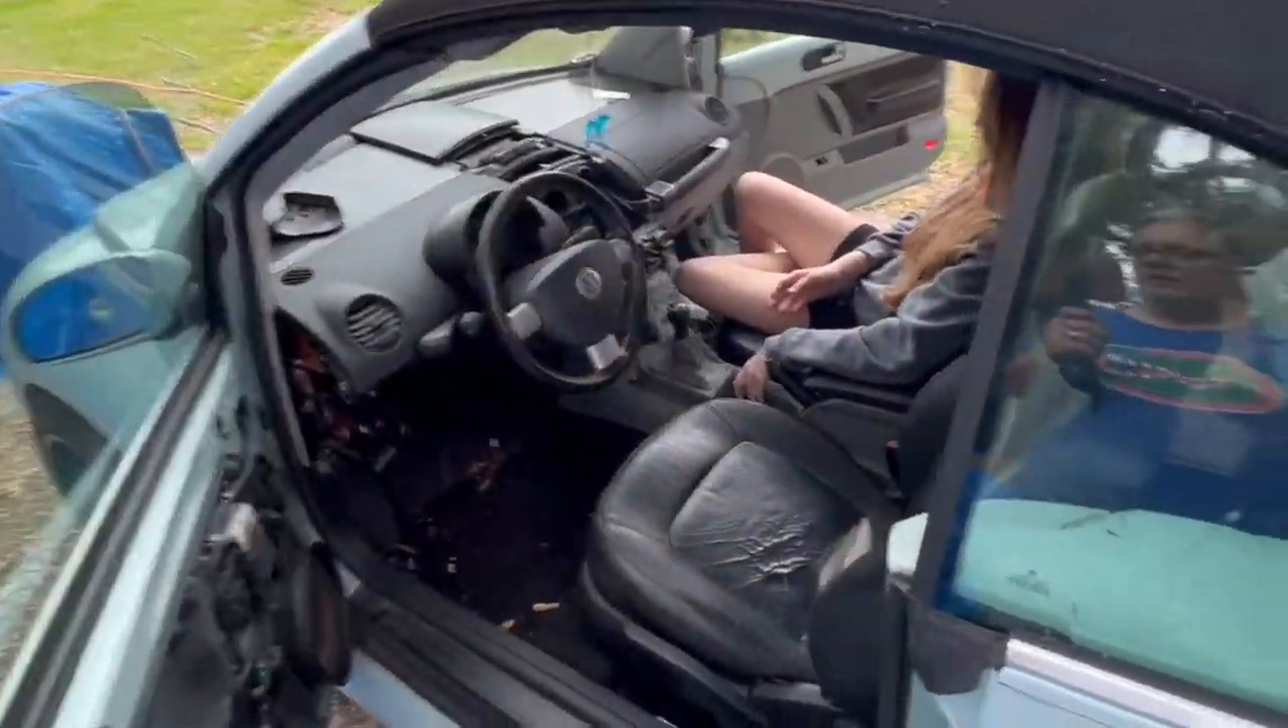Obviously i still have the dash all apart.